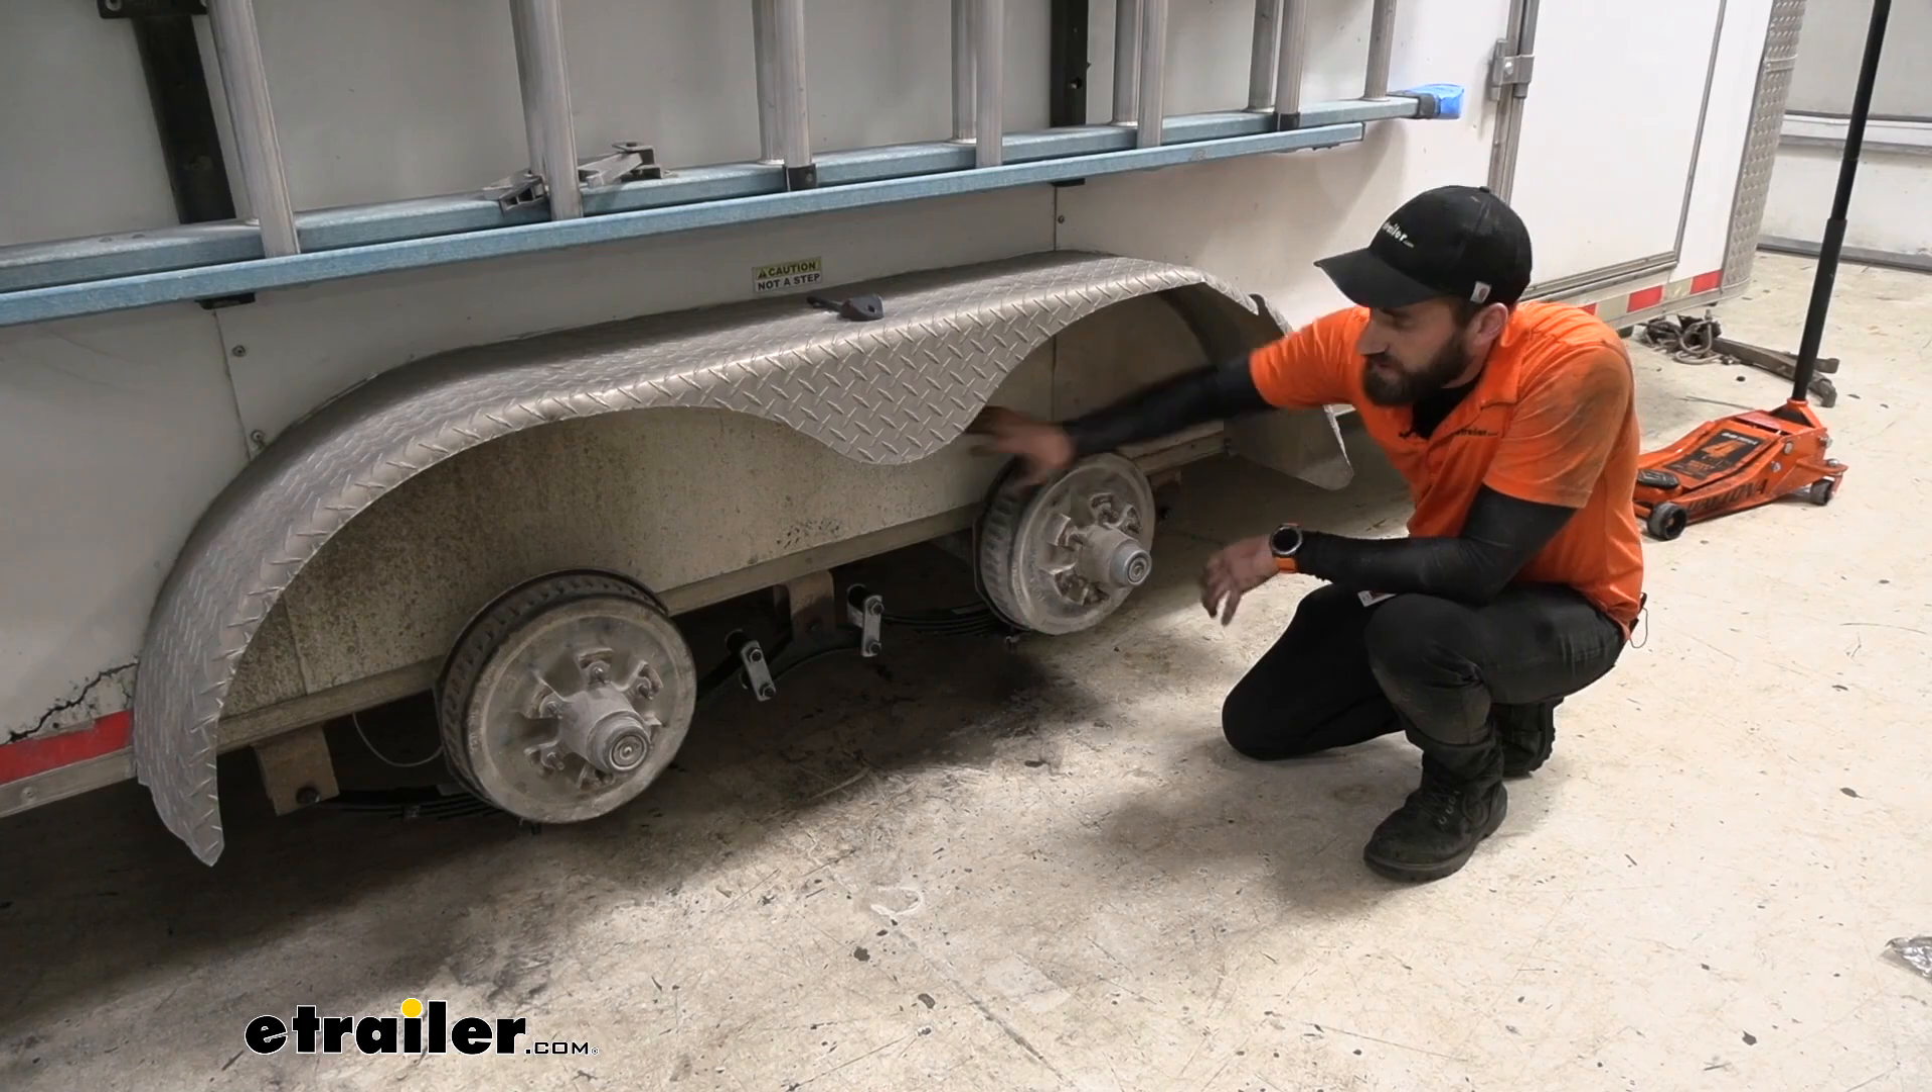Now that we have both sides complete, all we have left to do is throw on our wheels, put our lug nuts on, and then torque those down as well.